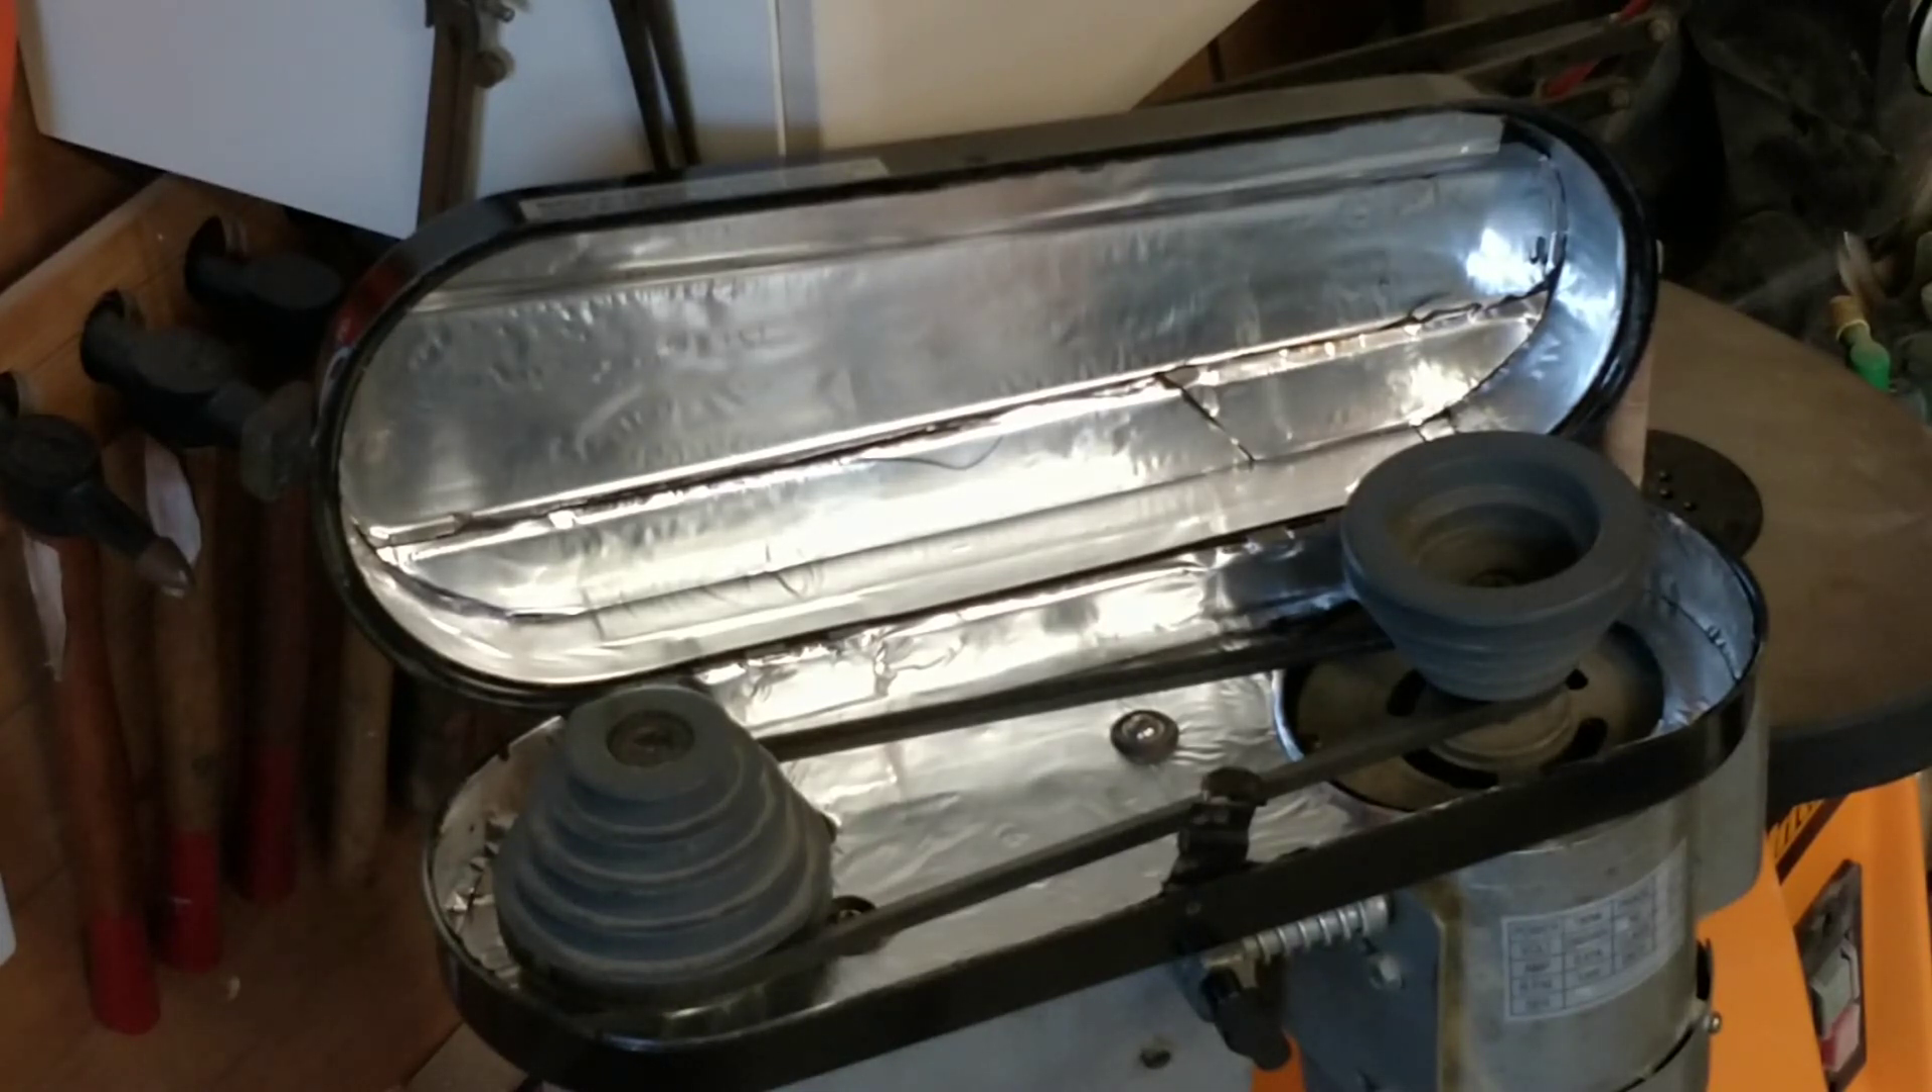Everything in the pulley cover is all now insulated and I've put the belt back on at the same speed which is the slow speed as it was before.